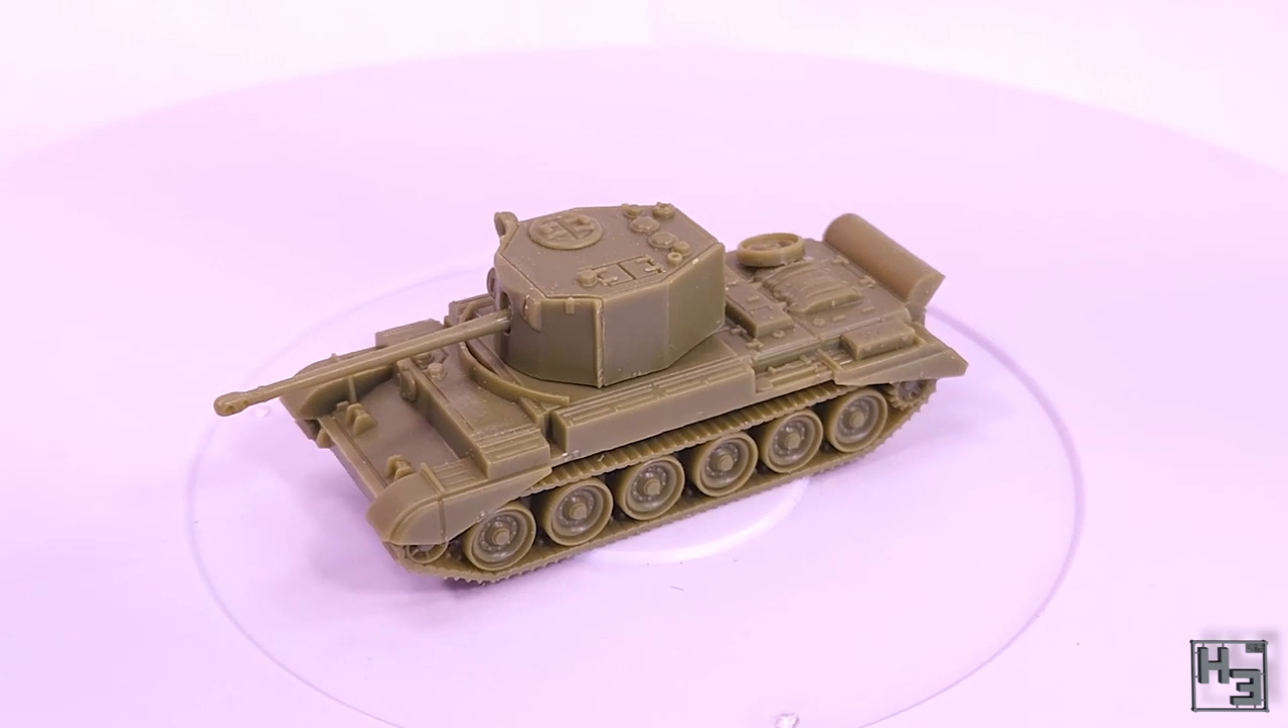We can use the miracle of magnets to drop the turret nicely into place. Nice and easy. And that's it.